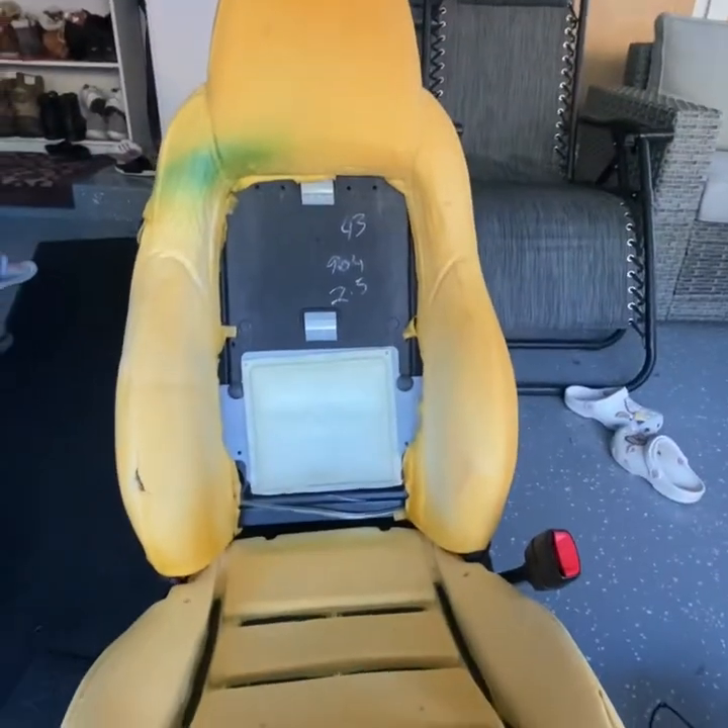So there you go the seat is bare bone time for new skin.